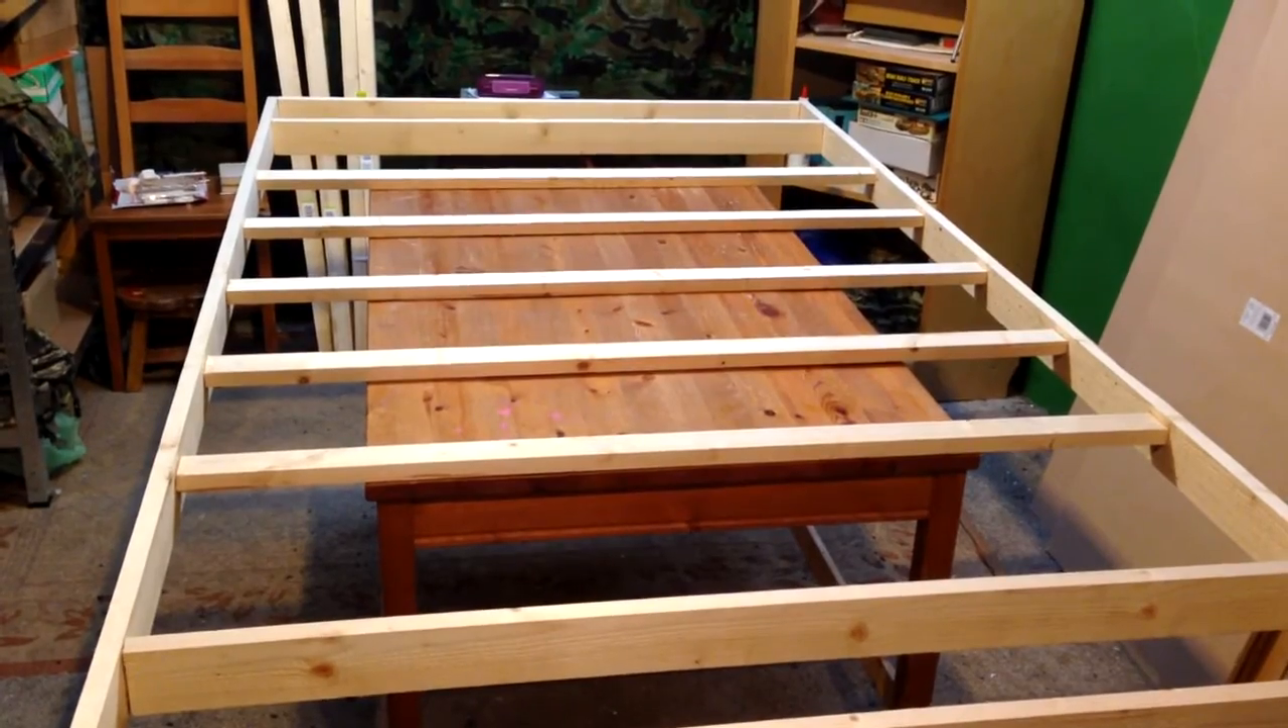I've done the cross spars as you can see and I've laid it on the table.